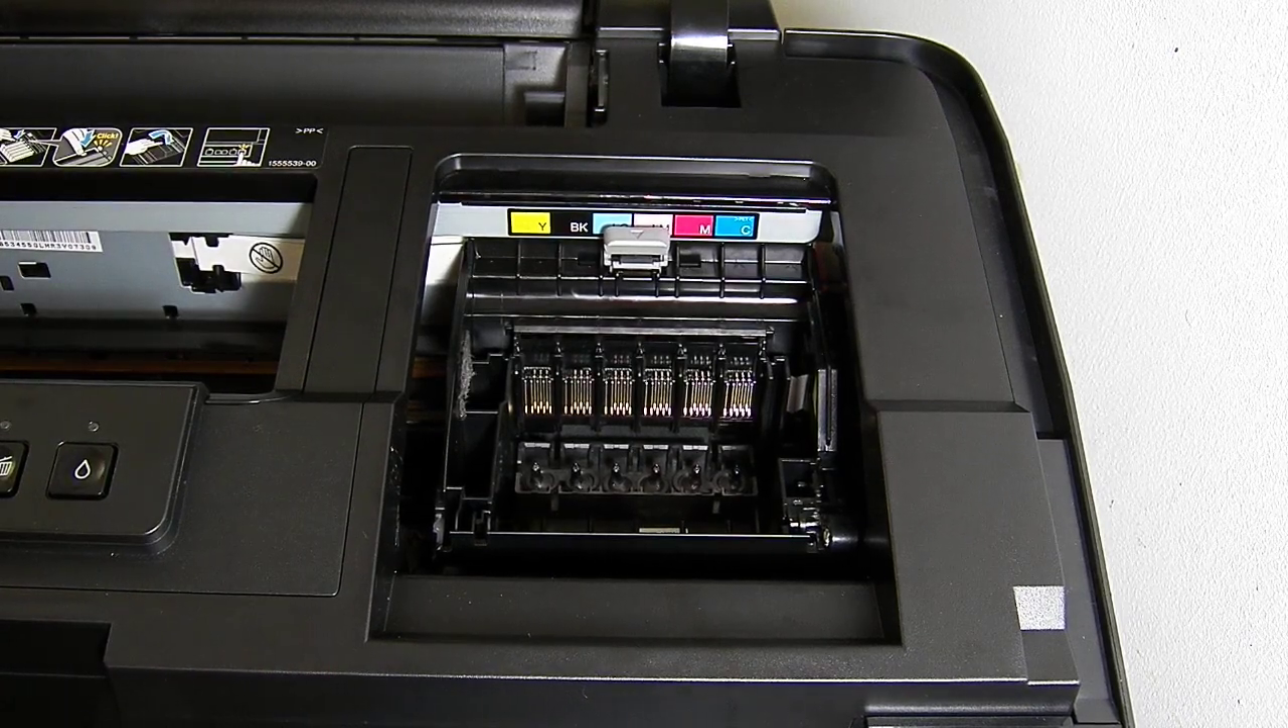Right so I've removed the cartridge bay lid and we need to install the cartridge pack itself.